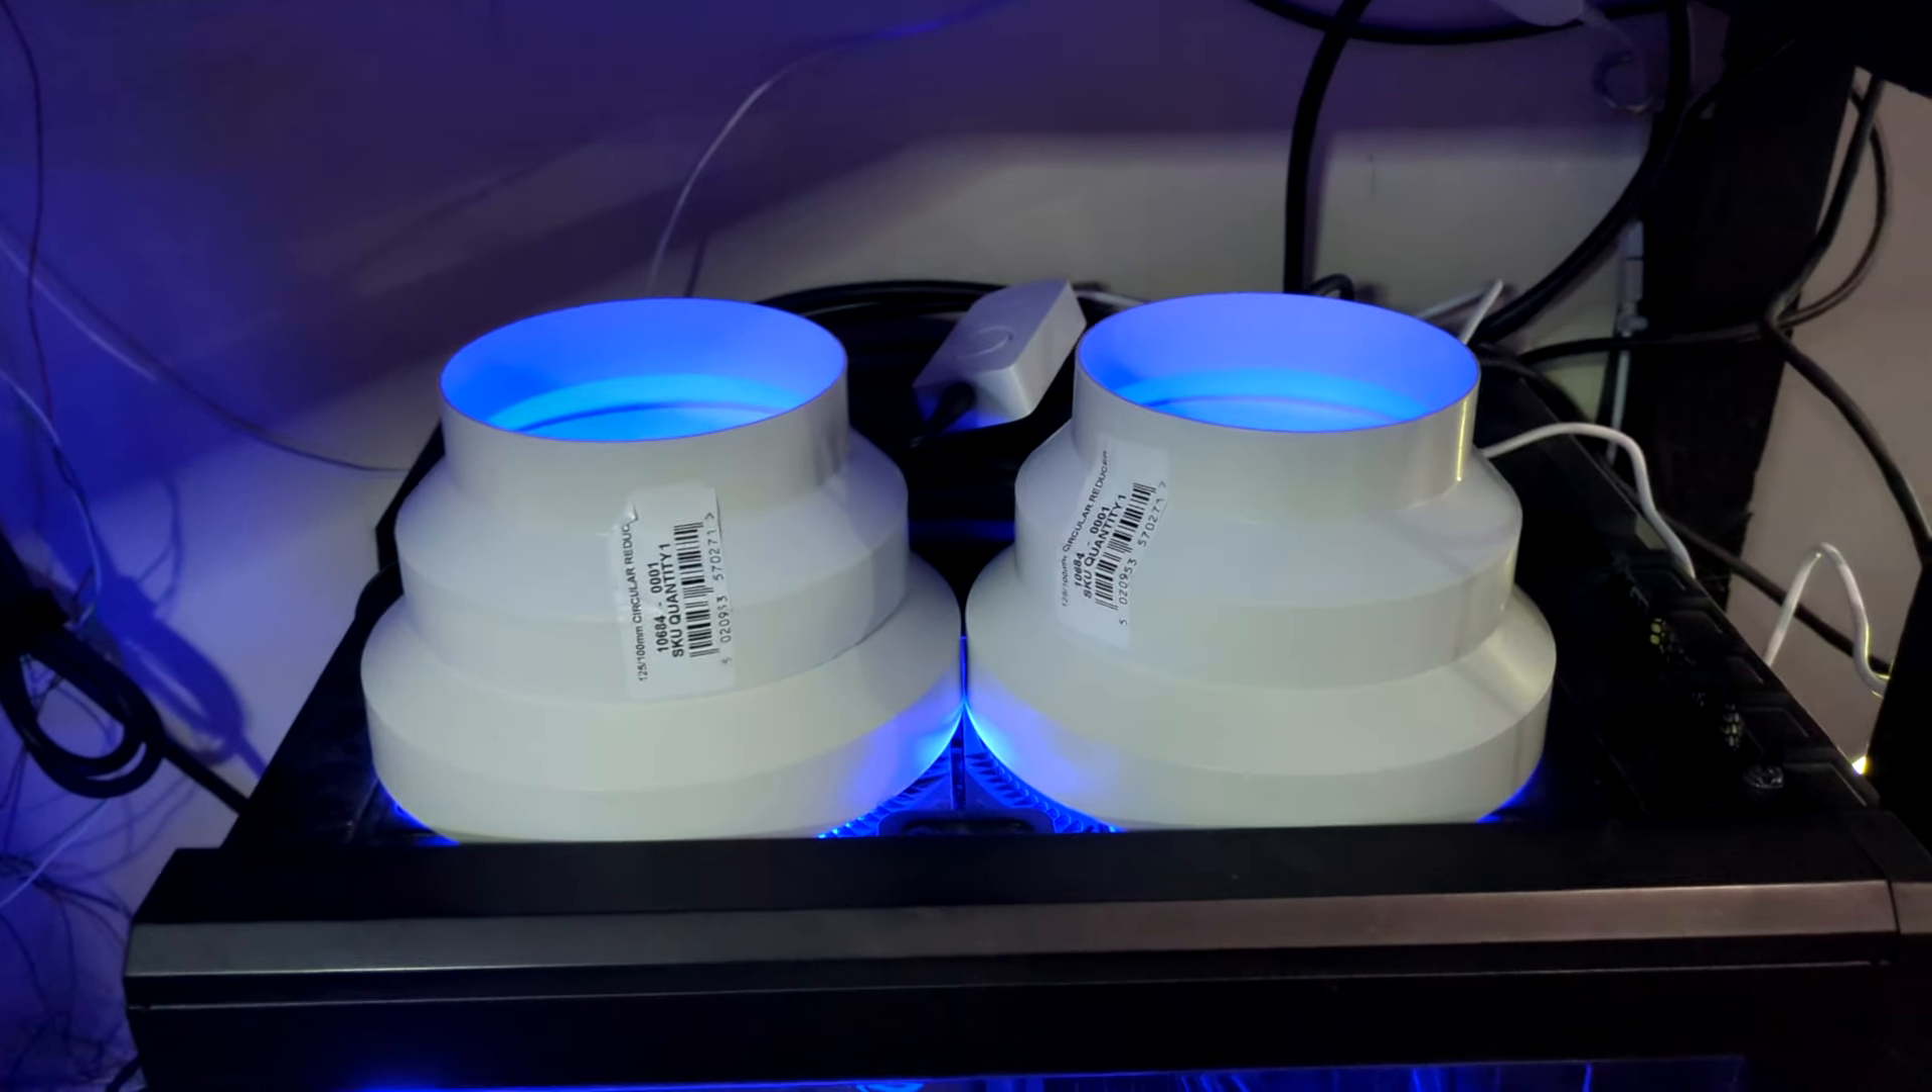These 140 millimeter pipe conversions sit on the top rather well.